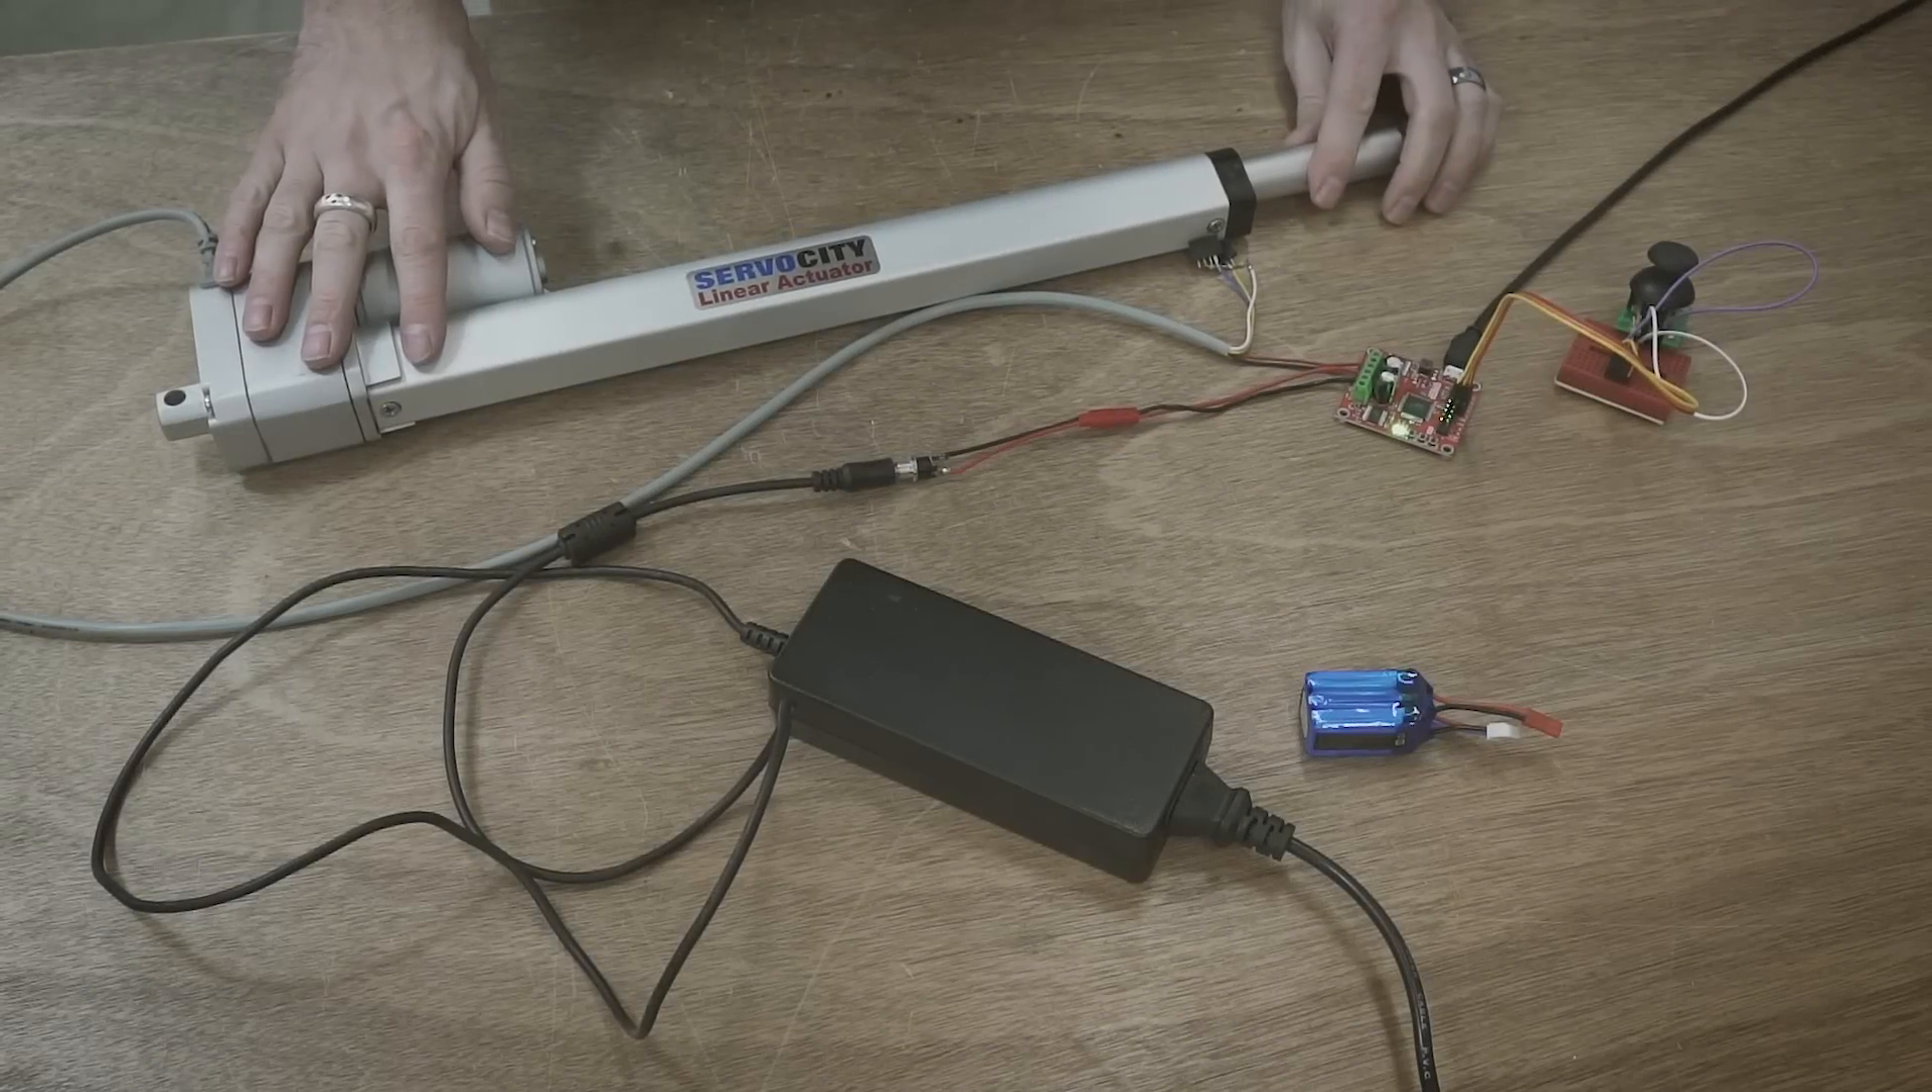Okay, so now the power supply is connected.